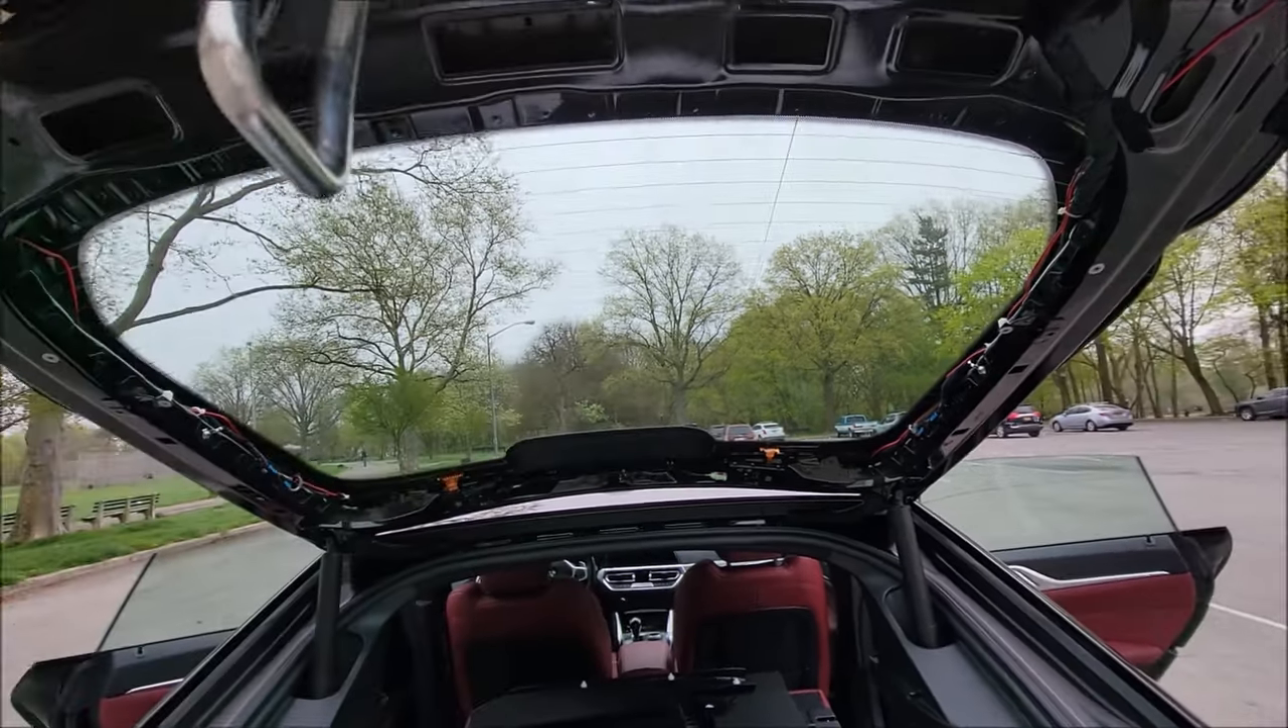Now we've actually removed all the trim pieces so that you can get to all the cabling and wiring.